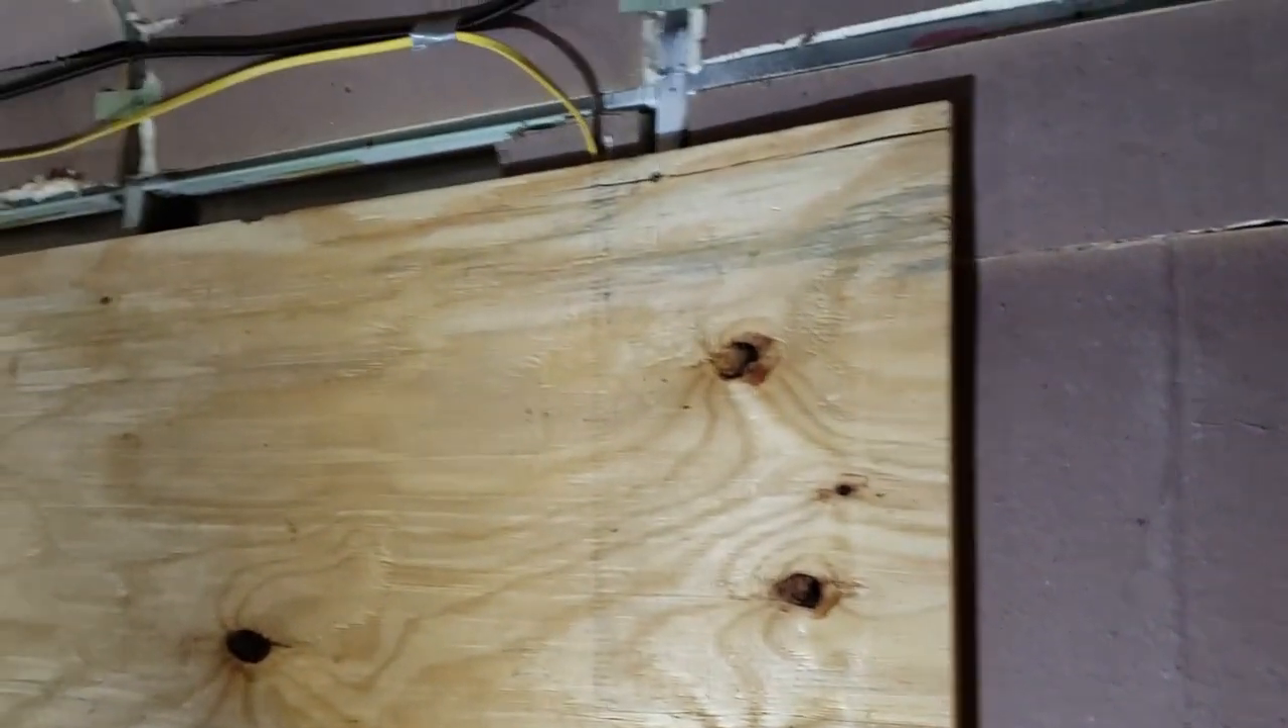So the progress today, I've got, uh, the plywood put up on this front part of the driver's side of the bus.